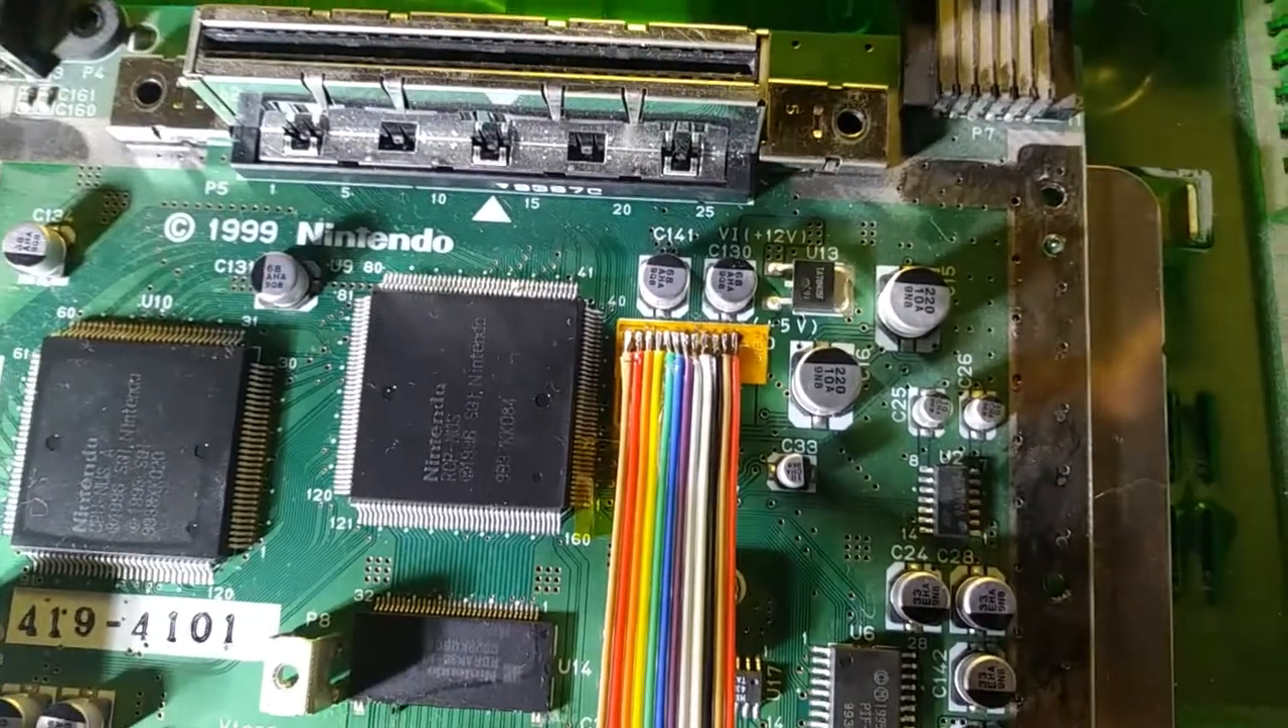And I got the, uh, ribbon cable soldered on there. It is looking pretty good.